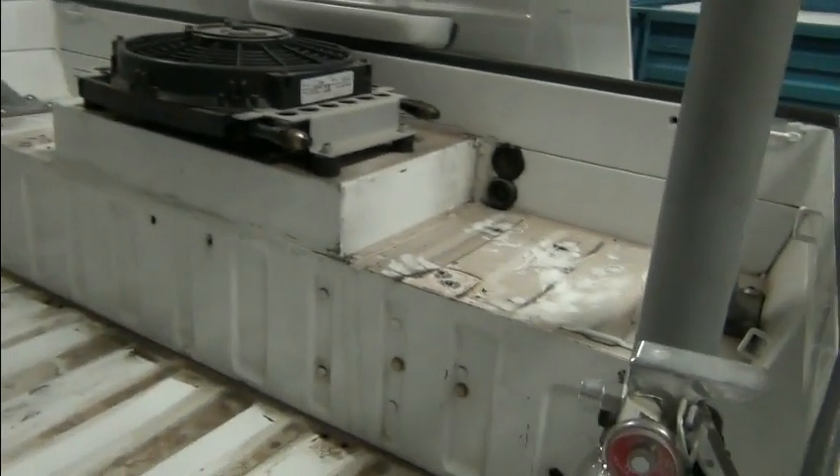Uh we got the oil cooler to remove still.